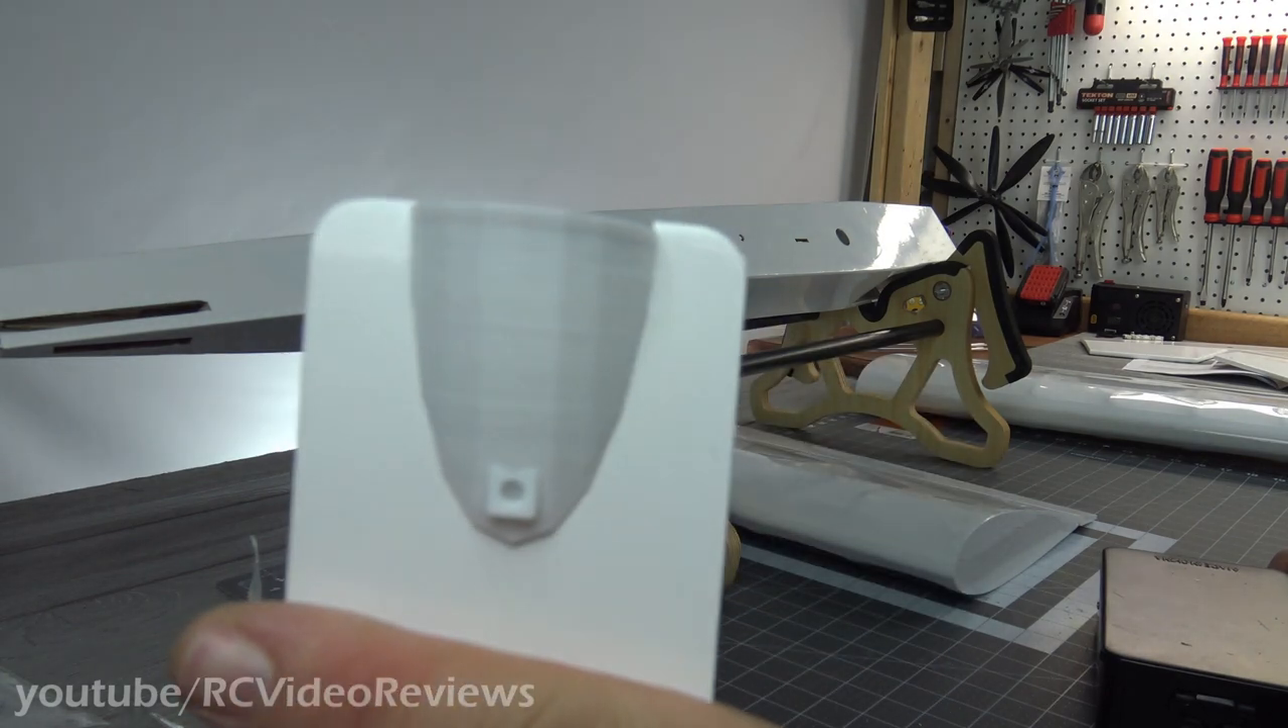So I've got my air scoop on.